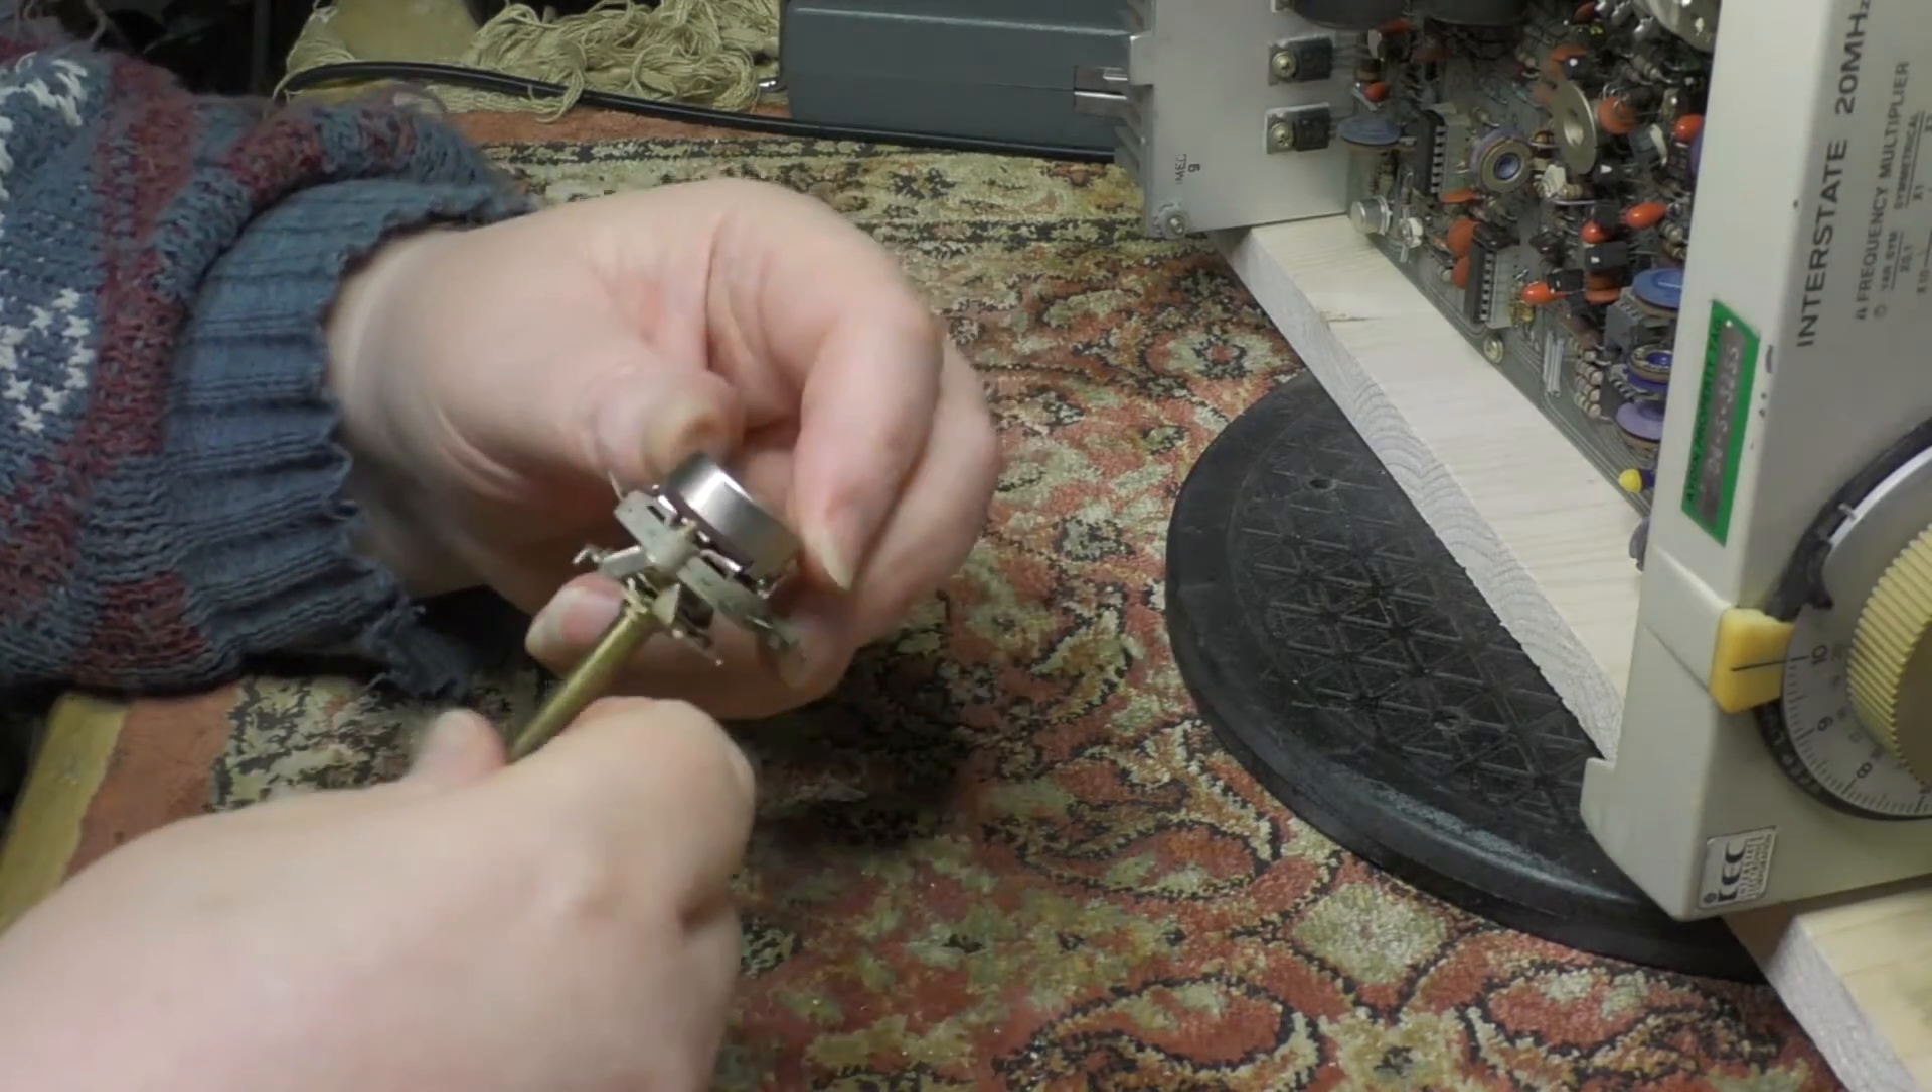Okay so here is this control uh removed.